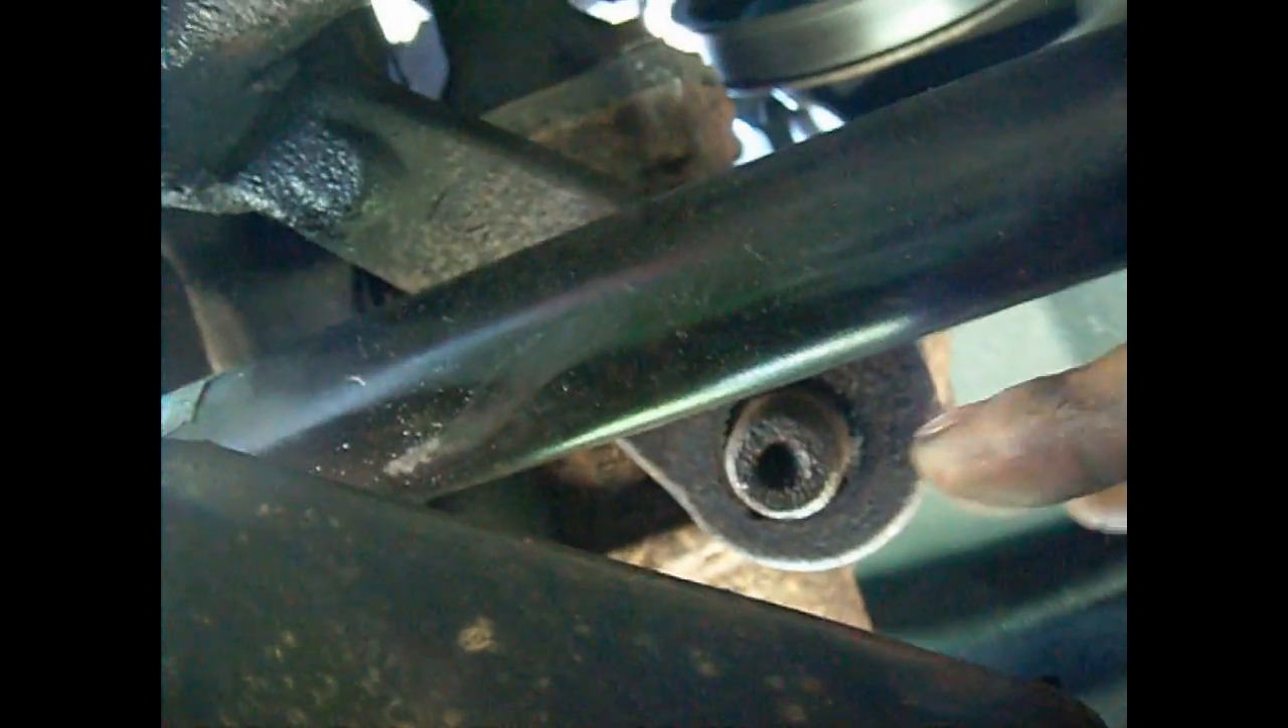You can see this sway bar is in the way, the frame is in the way here.